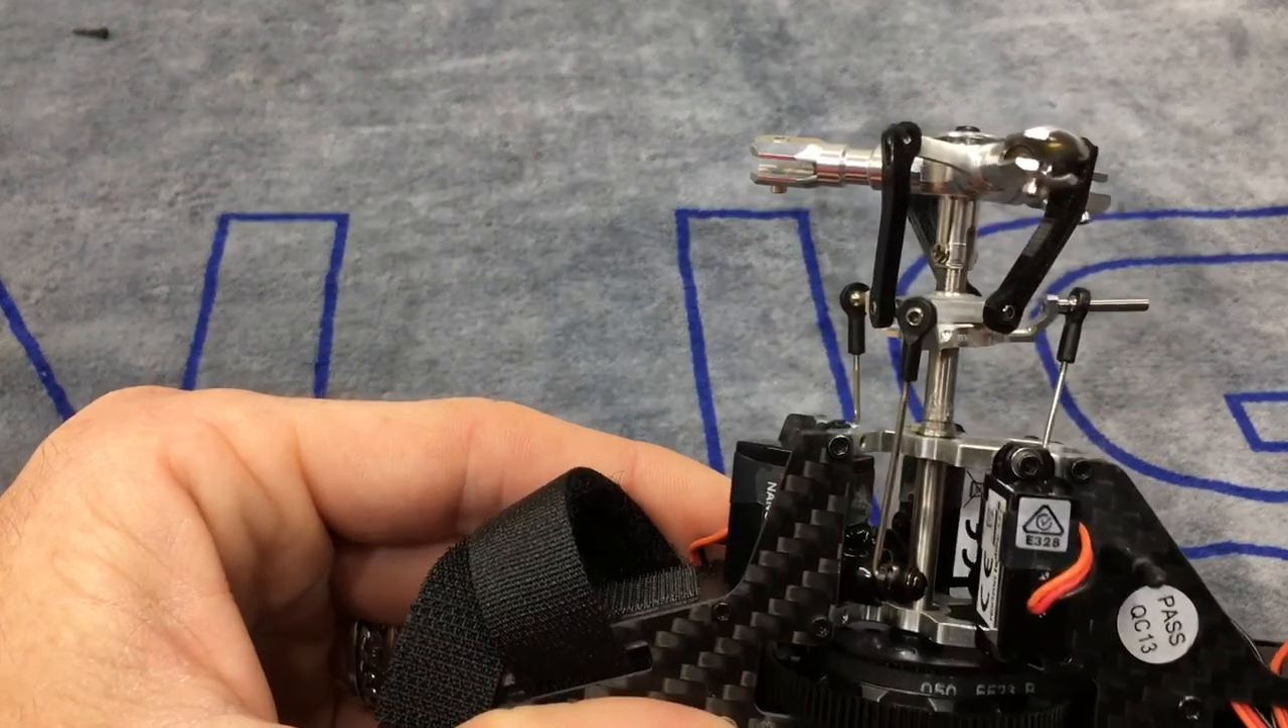So now our head assembly is on.